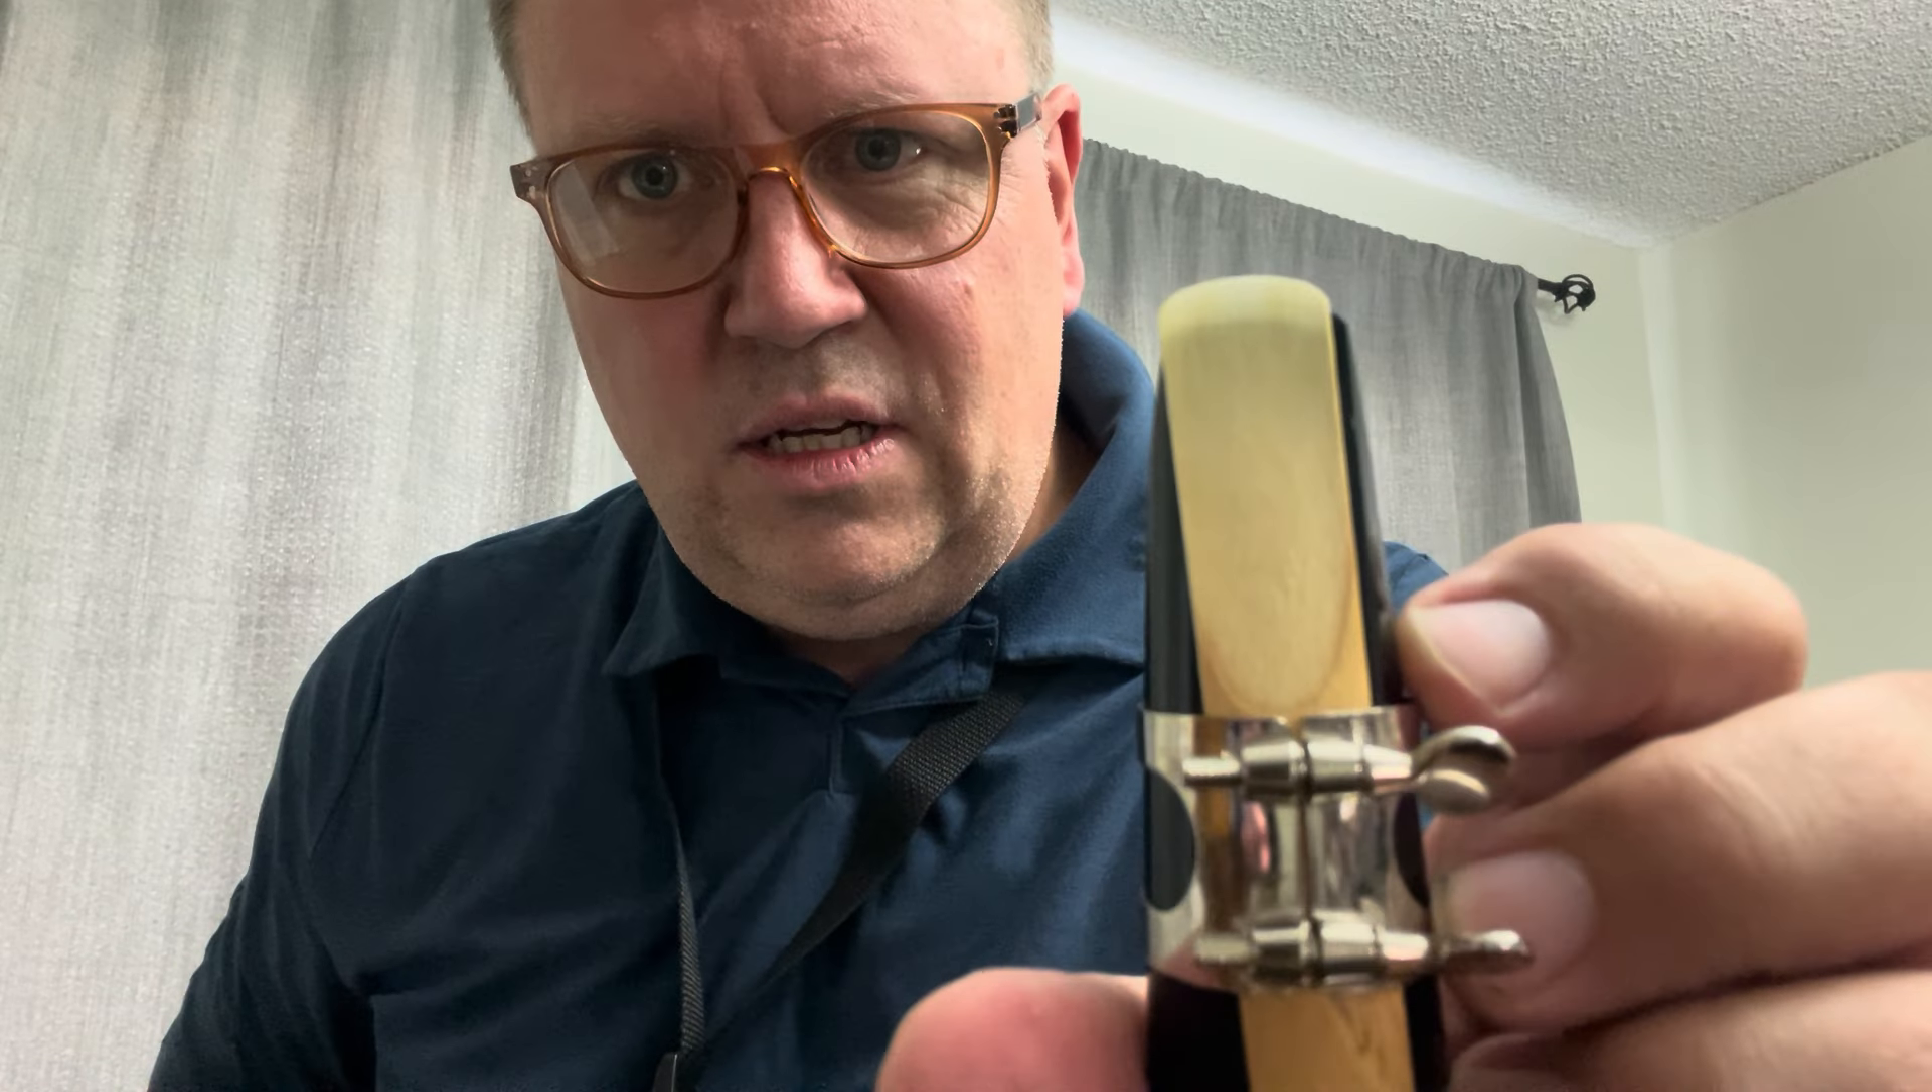Okay so putting the reed on the mouthpiece. Well let me show you how to do it wrong. See how it's crooked?